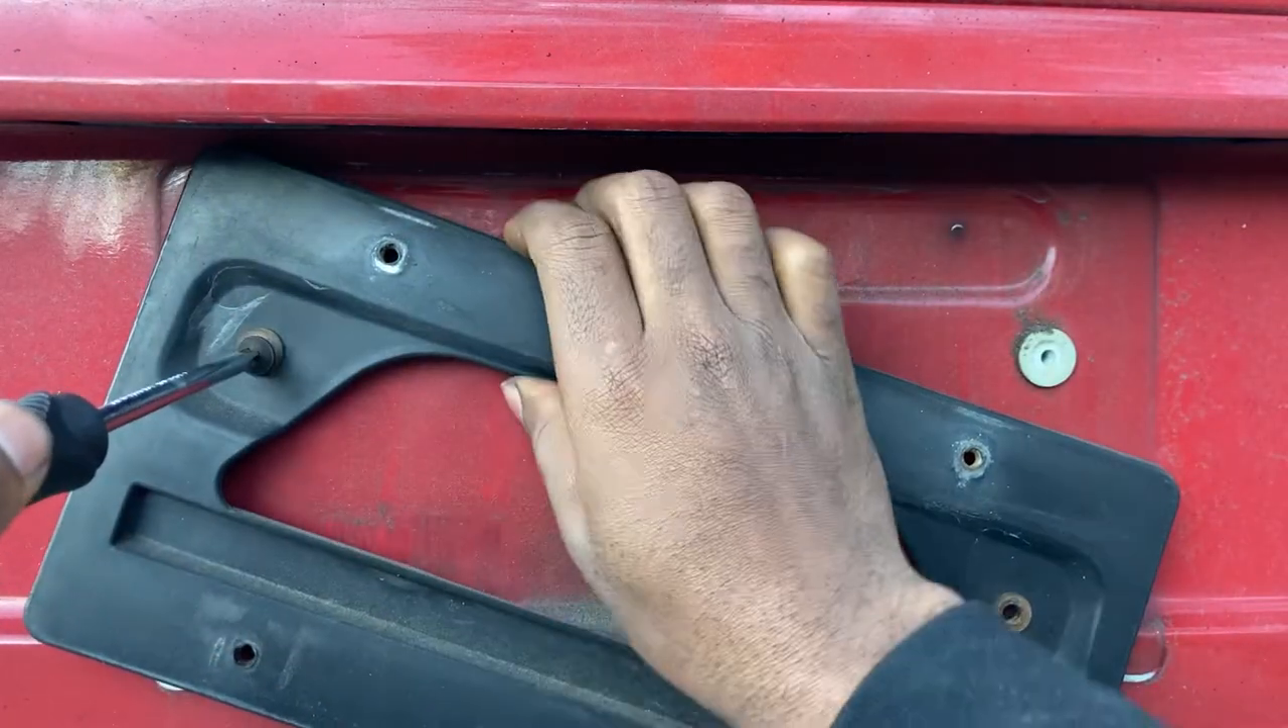There's two more Phillips screws to remove.